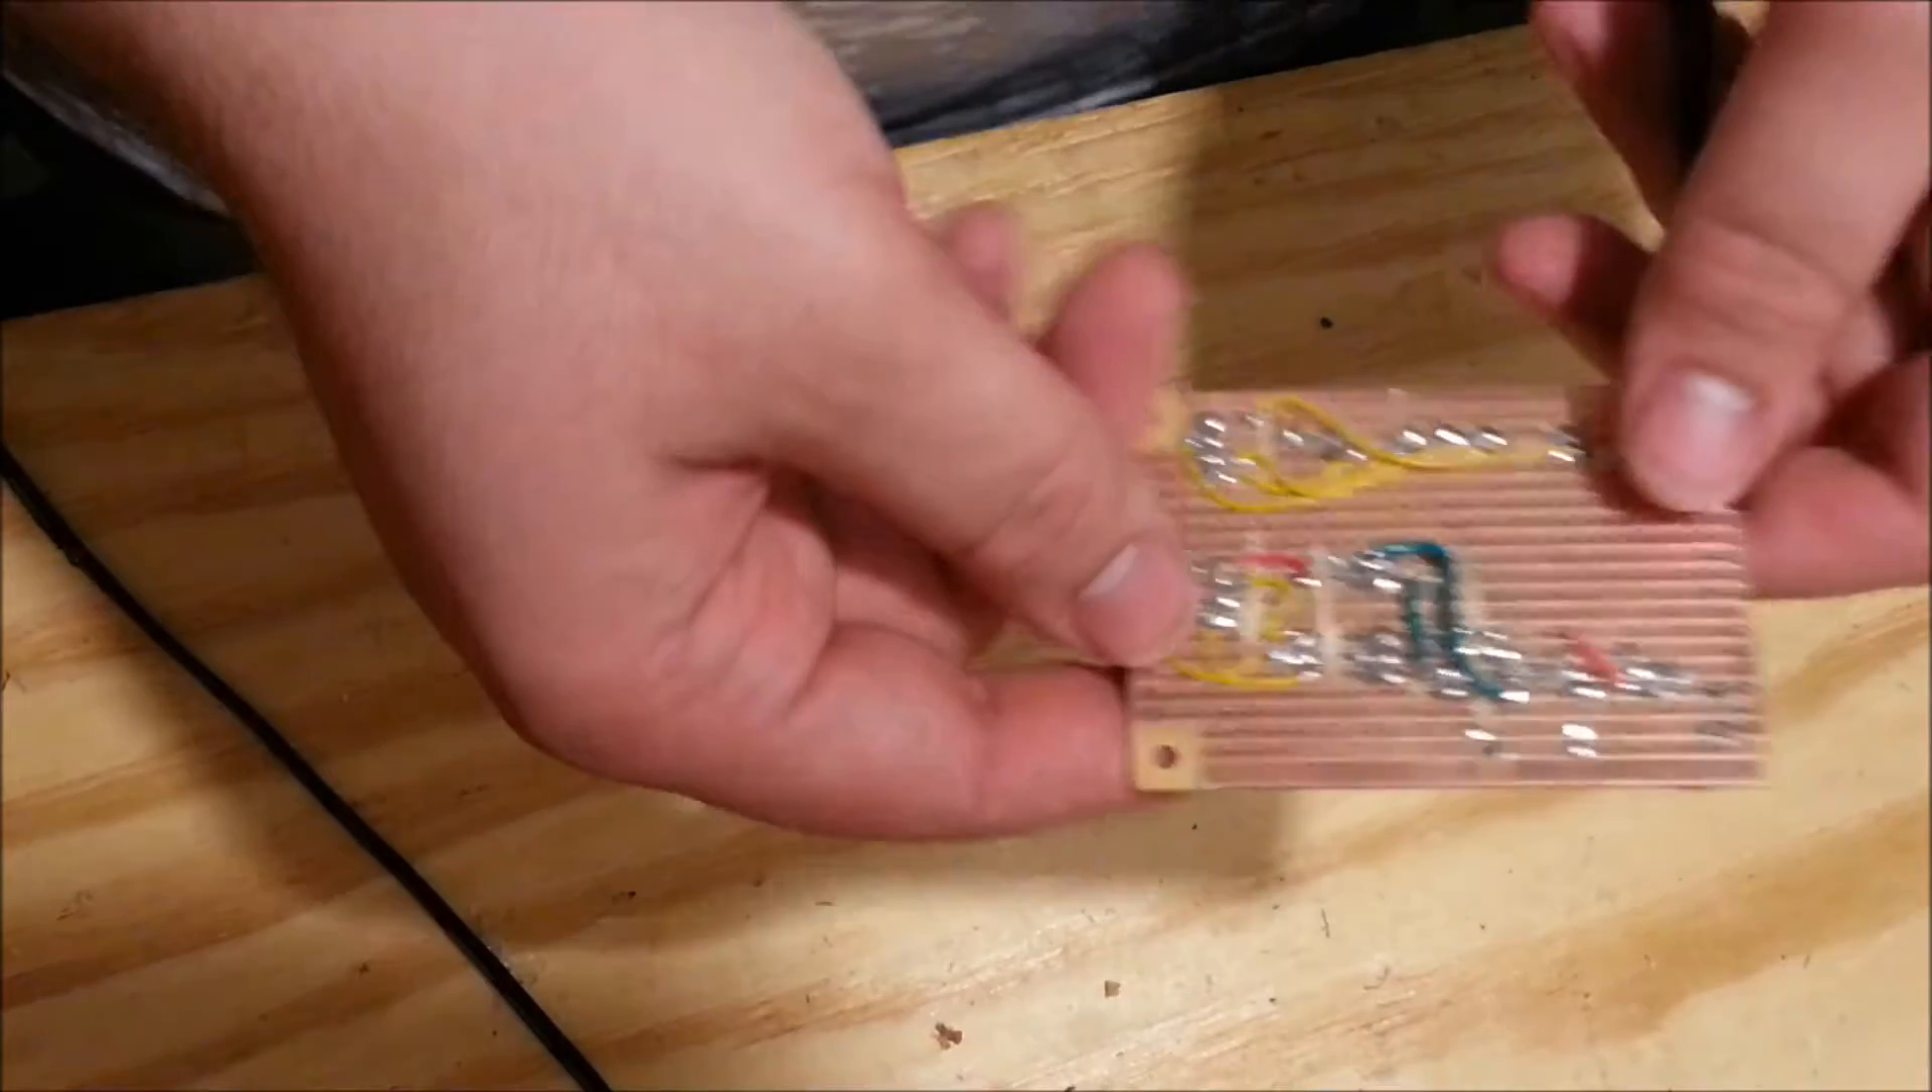Okay, so I finished soldering up the circuit on a piece of strip board that I had lying around.